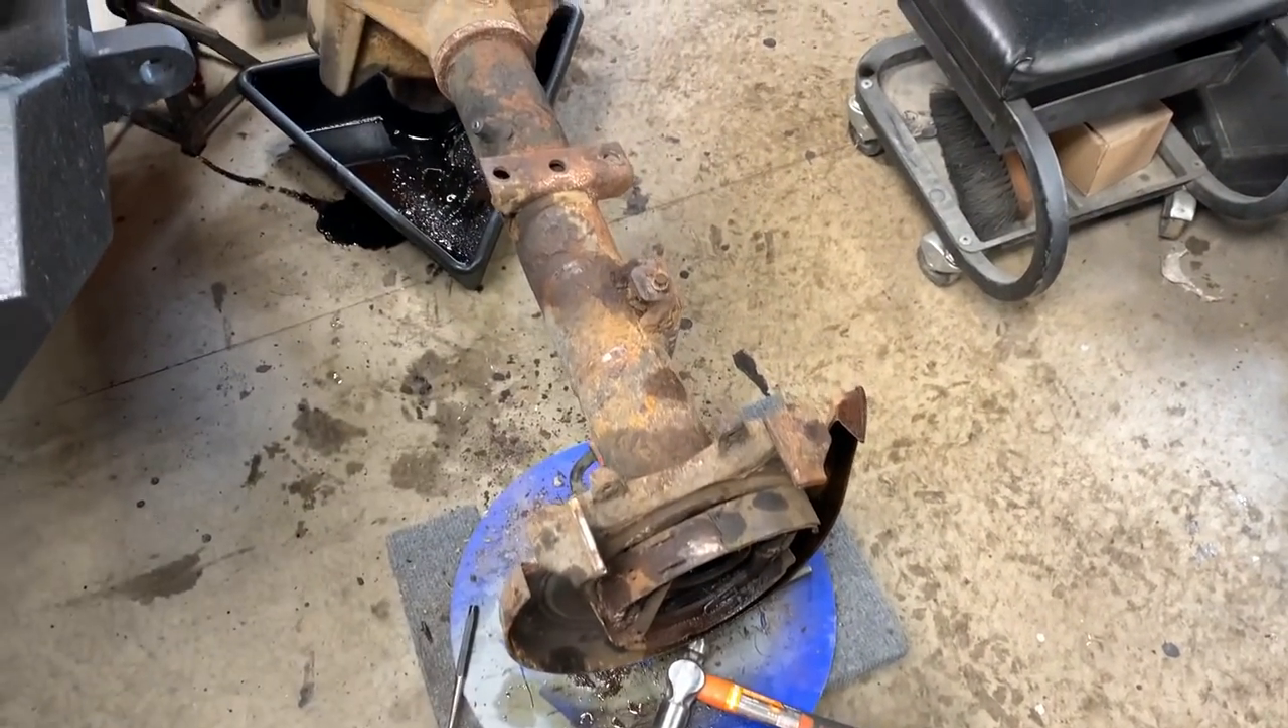I got the axle stripped except for the parking brake and the other assemblies.